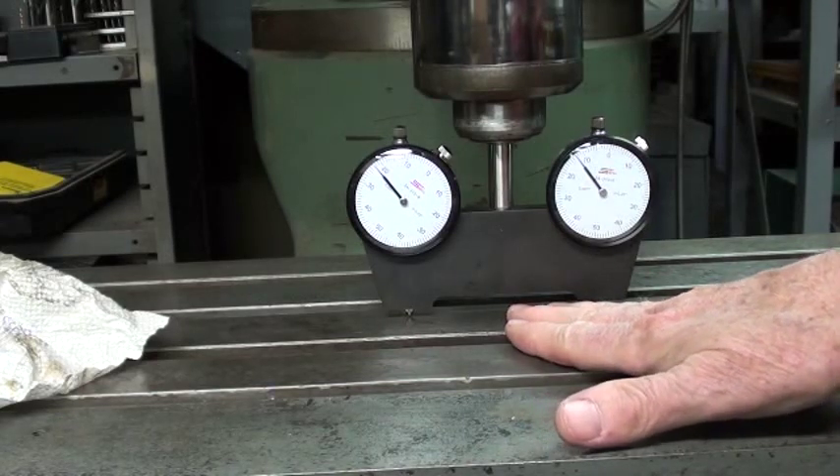I'm over on the Bridgeport mill, and I've got the device in the collet, half inch collet, and I have taken the vise off the milling machine, and I wiped the table.